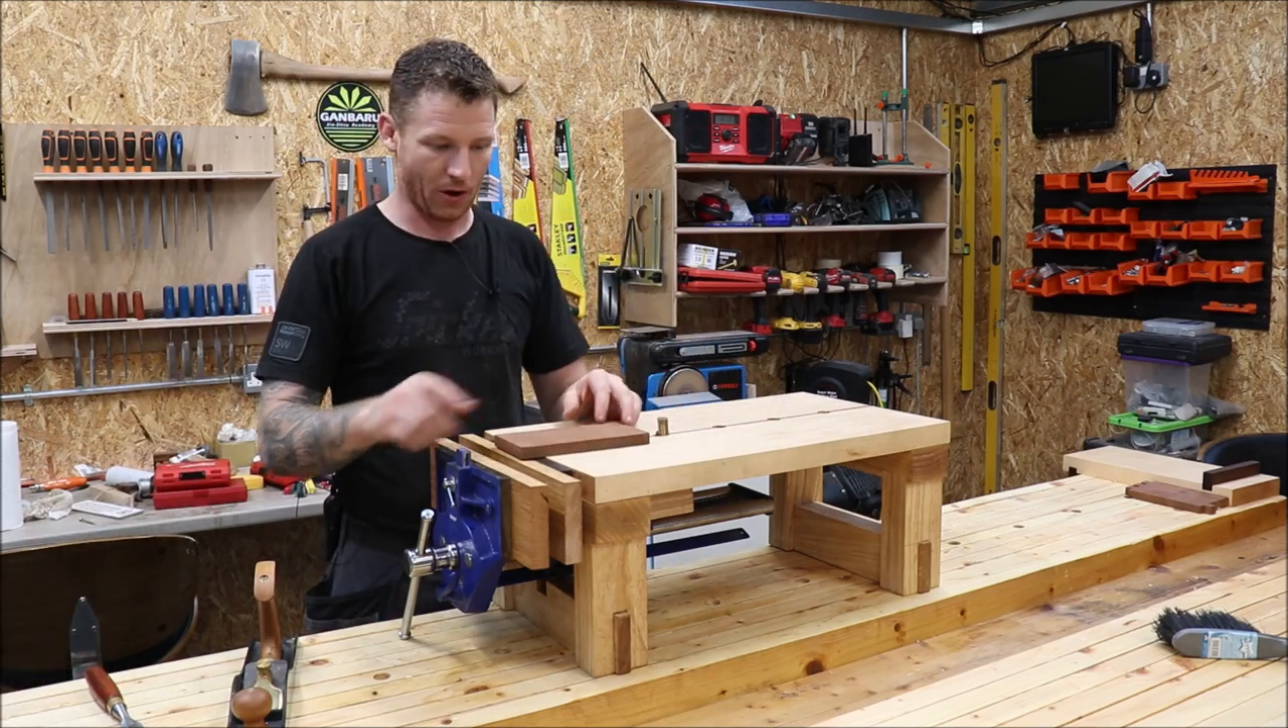The bench is now complete all finished up the vise is on everything is nice and finished.